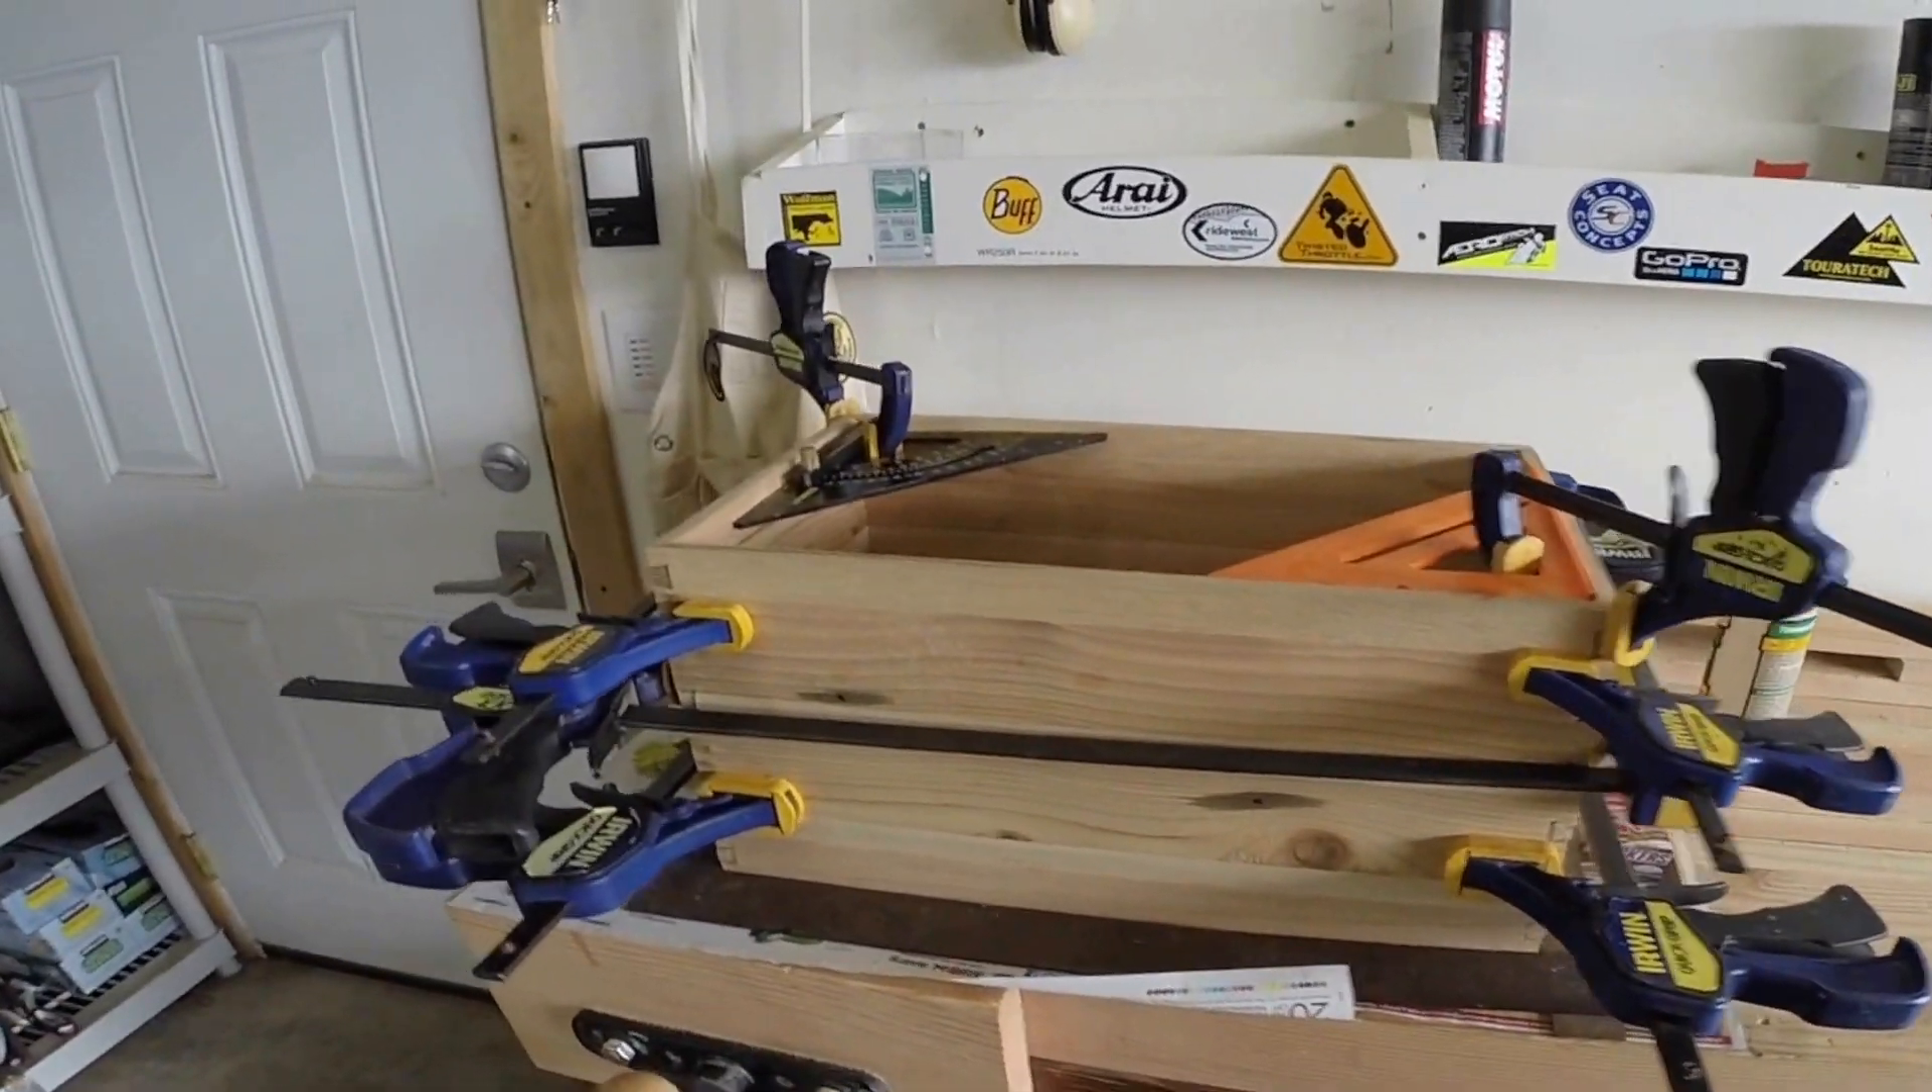So, that's the initial glue up. That big monstrosity of clamps and squares and whatnot.